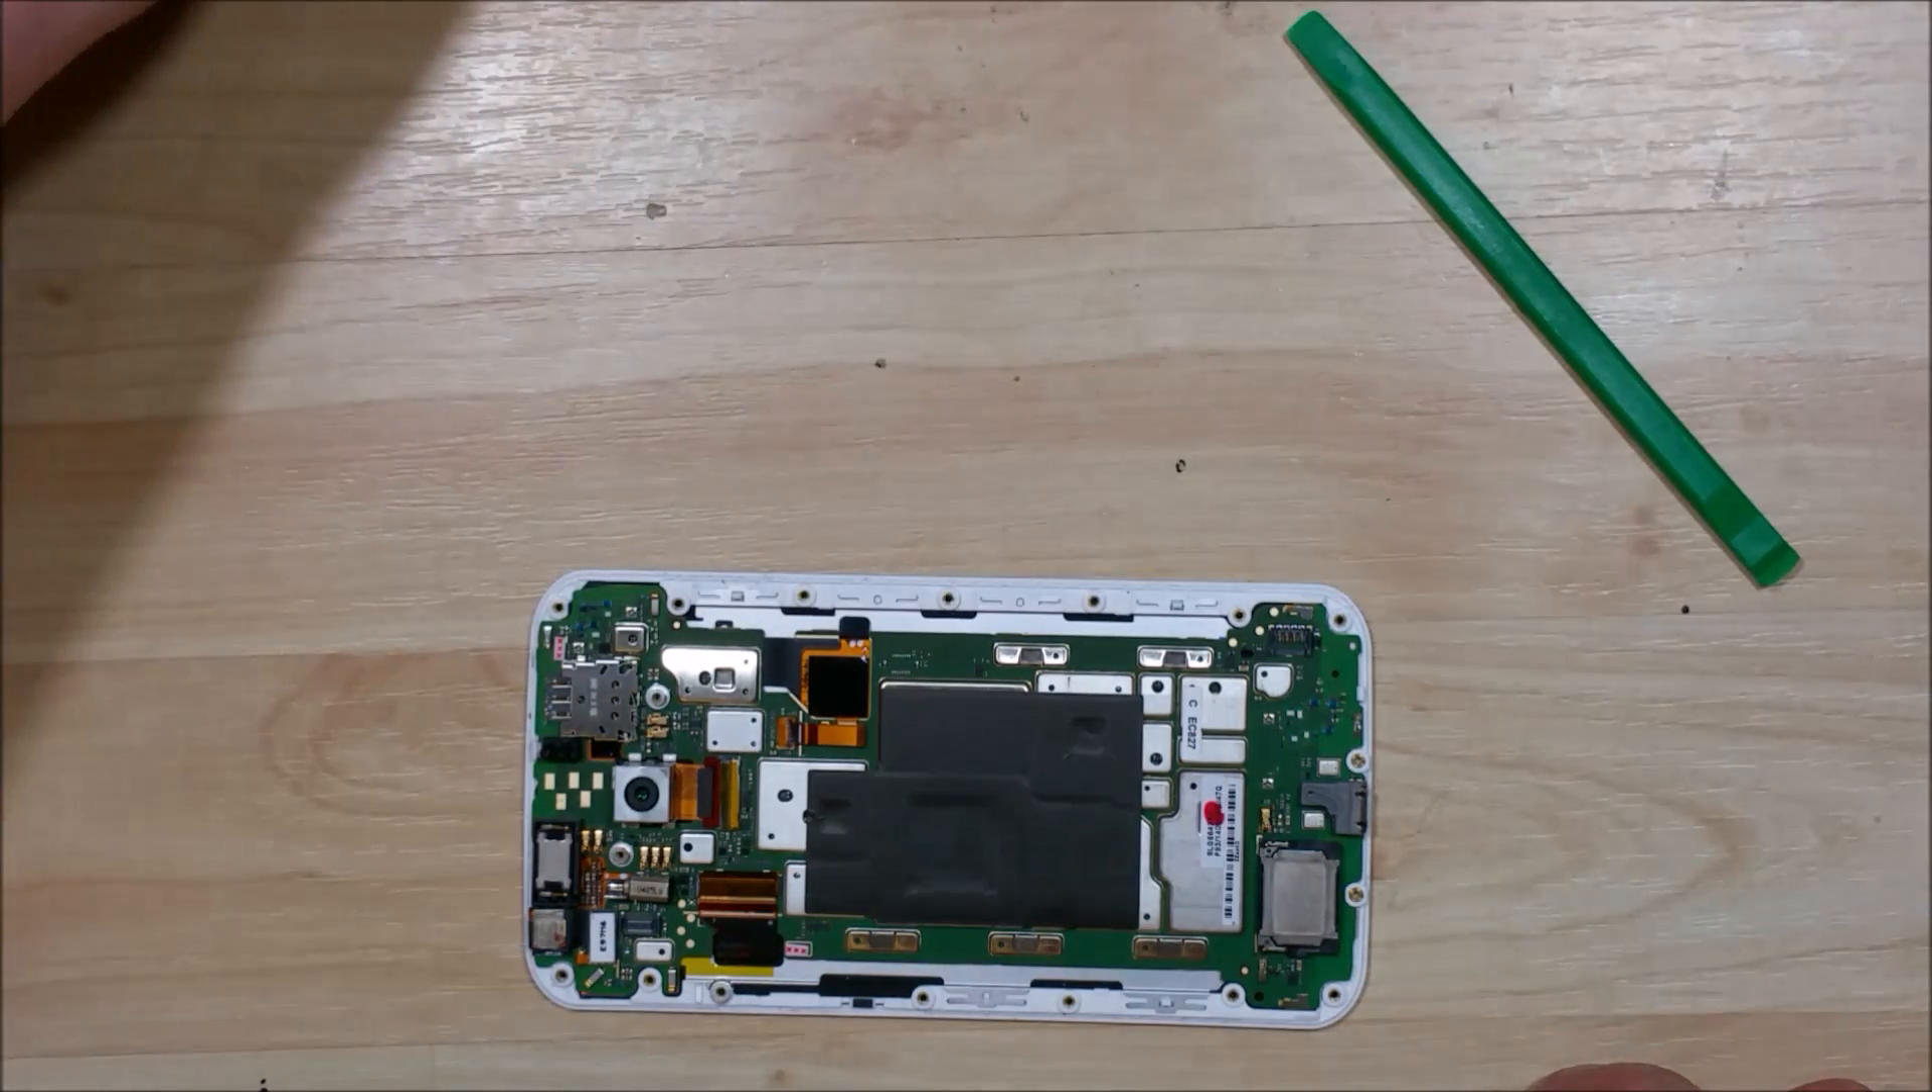So now we have the back cover off.